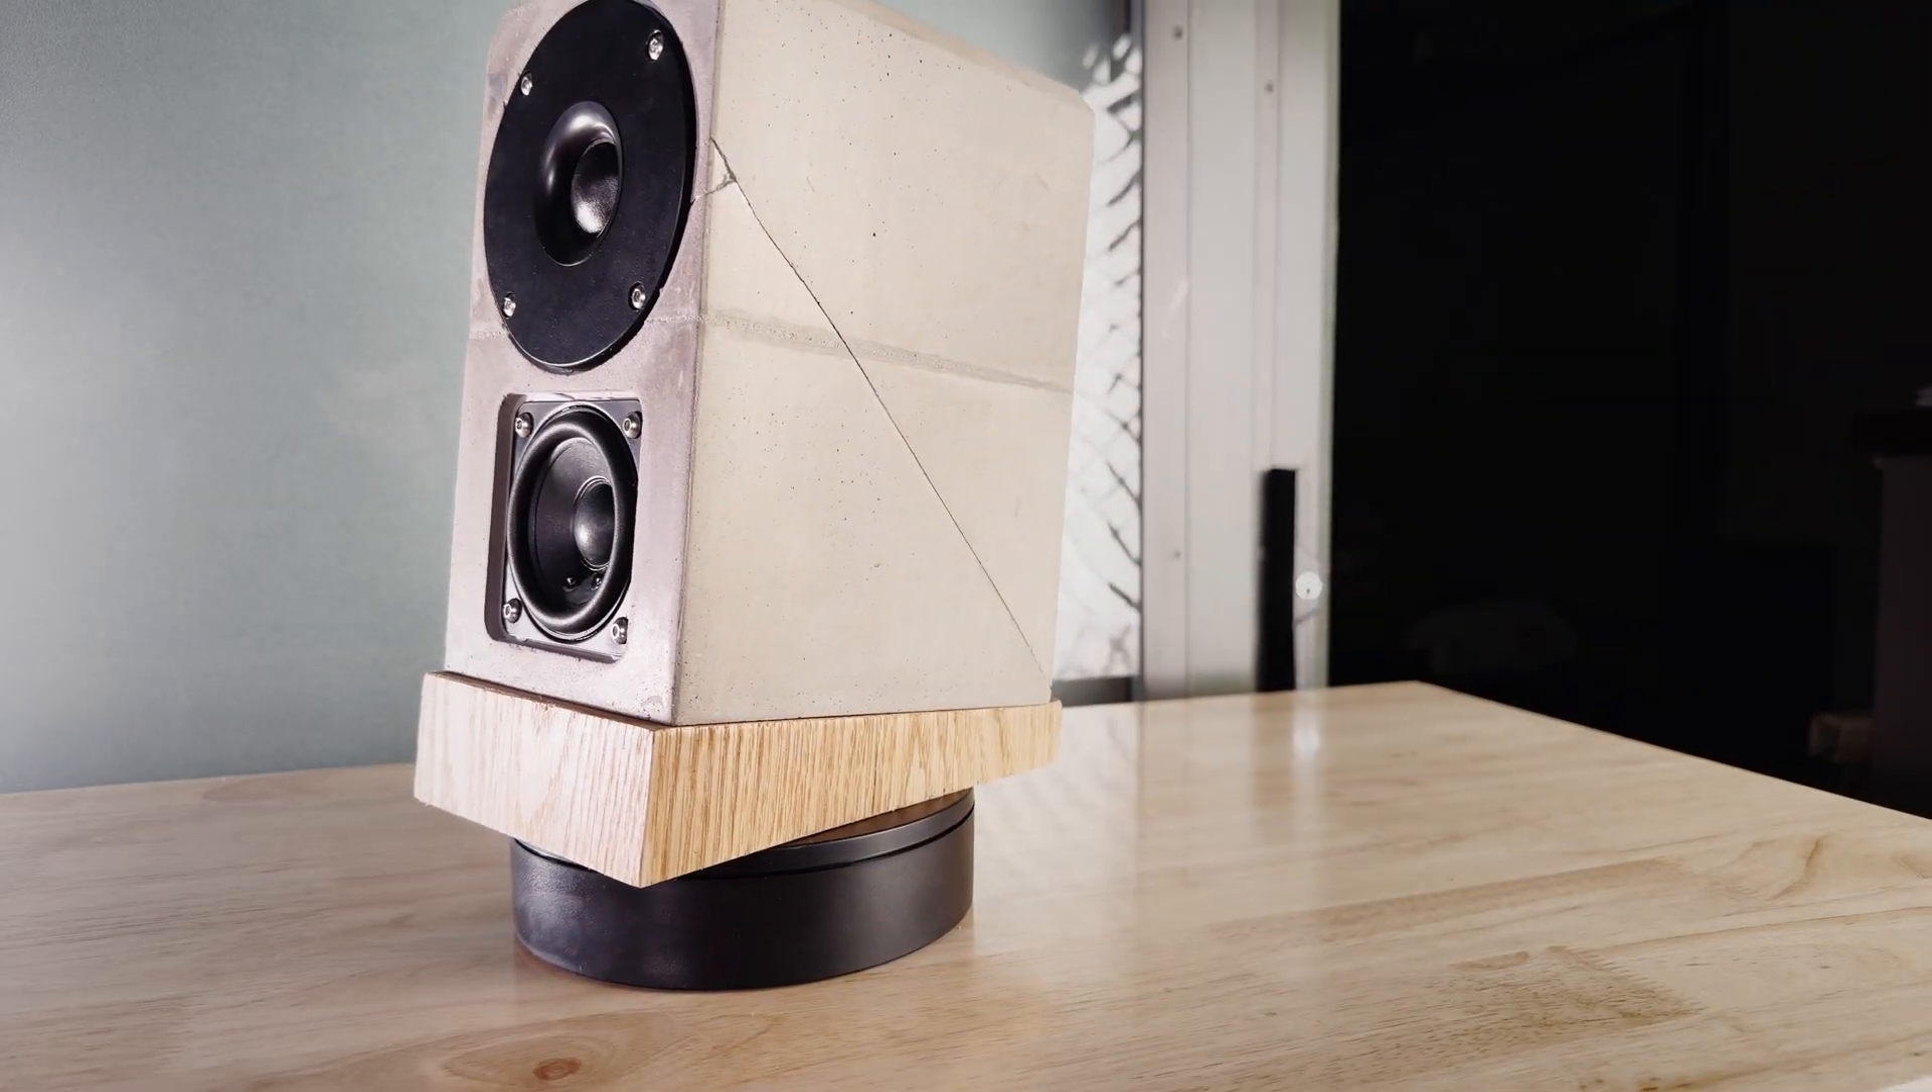And with that, we've got concrete enclosures on angled wood stands. The drivers are bolted in and everything is sealed up.